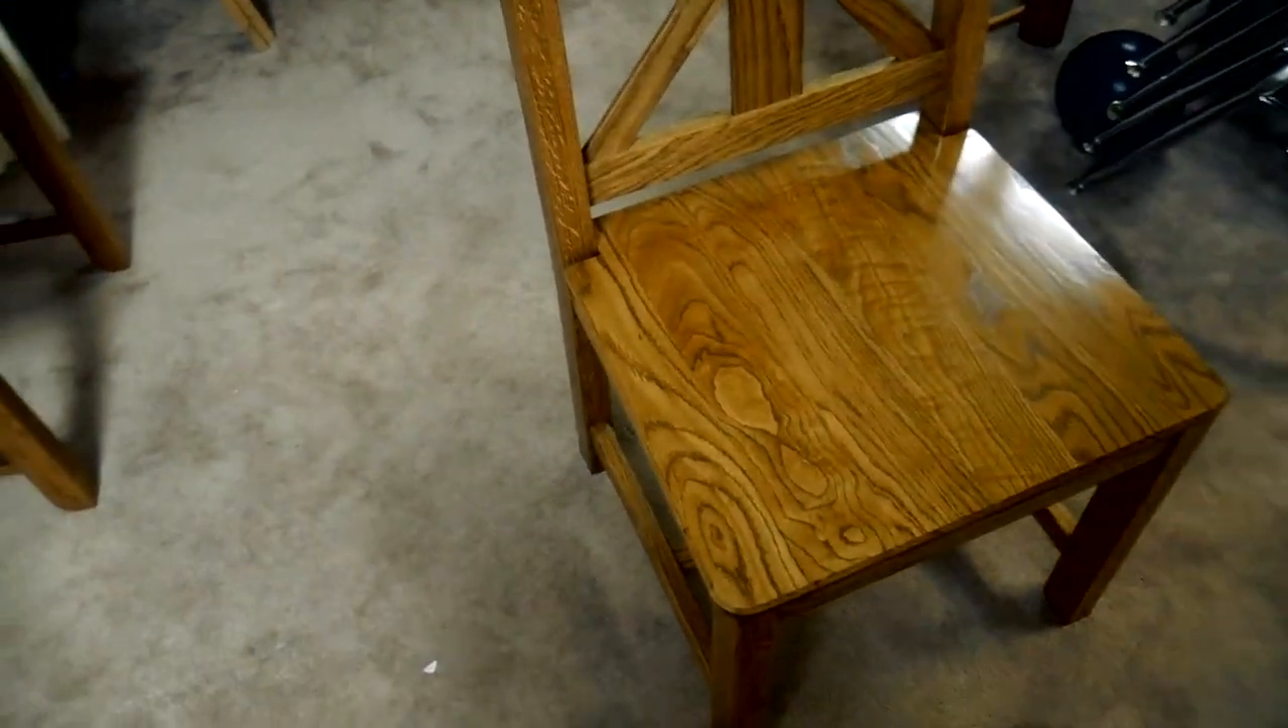So, the seats are attached. And this is the finished product right here.